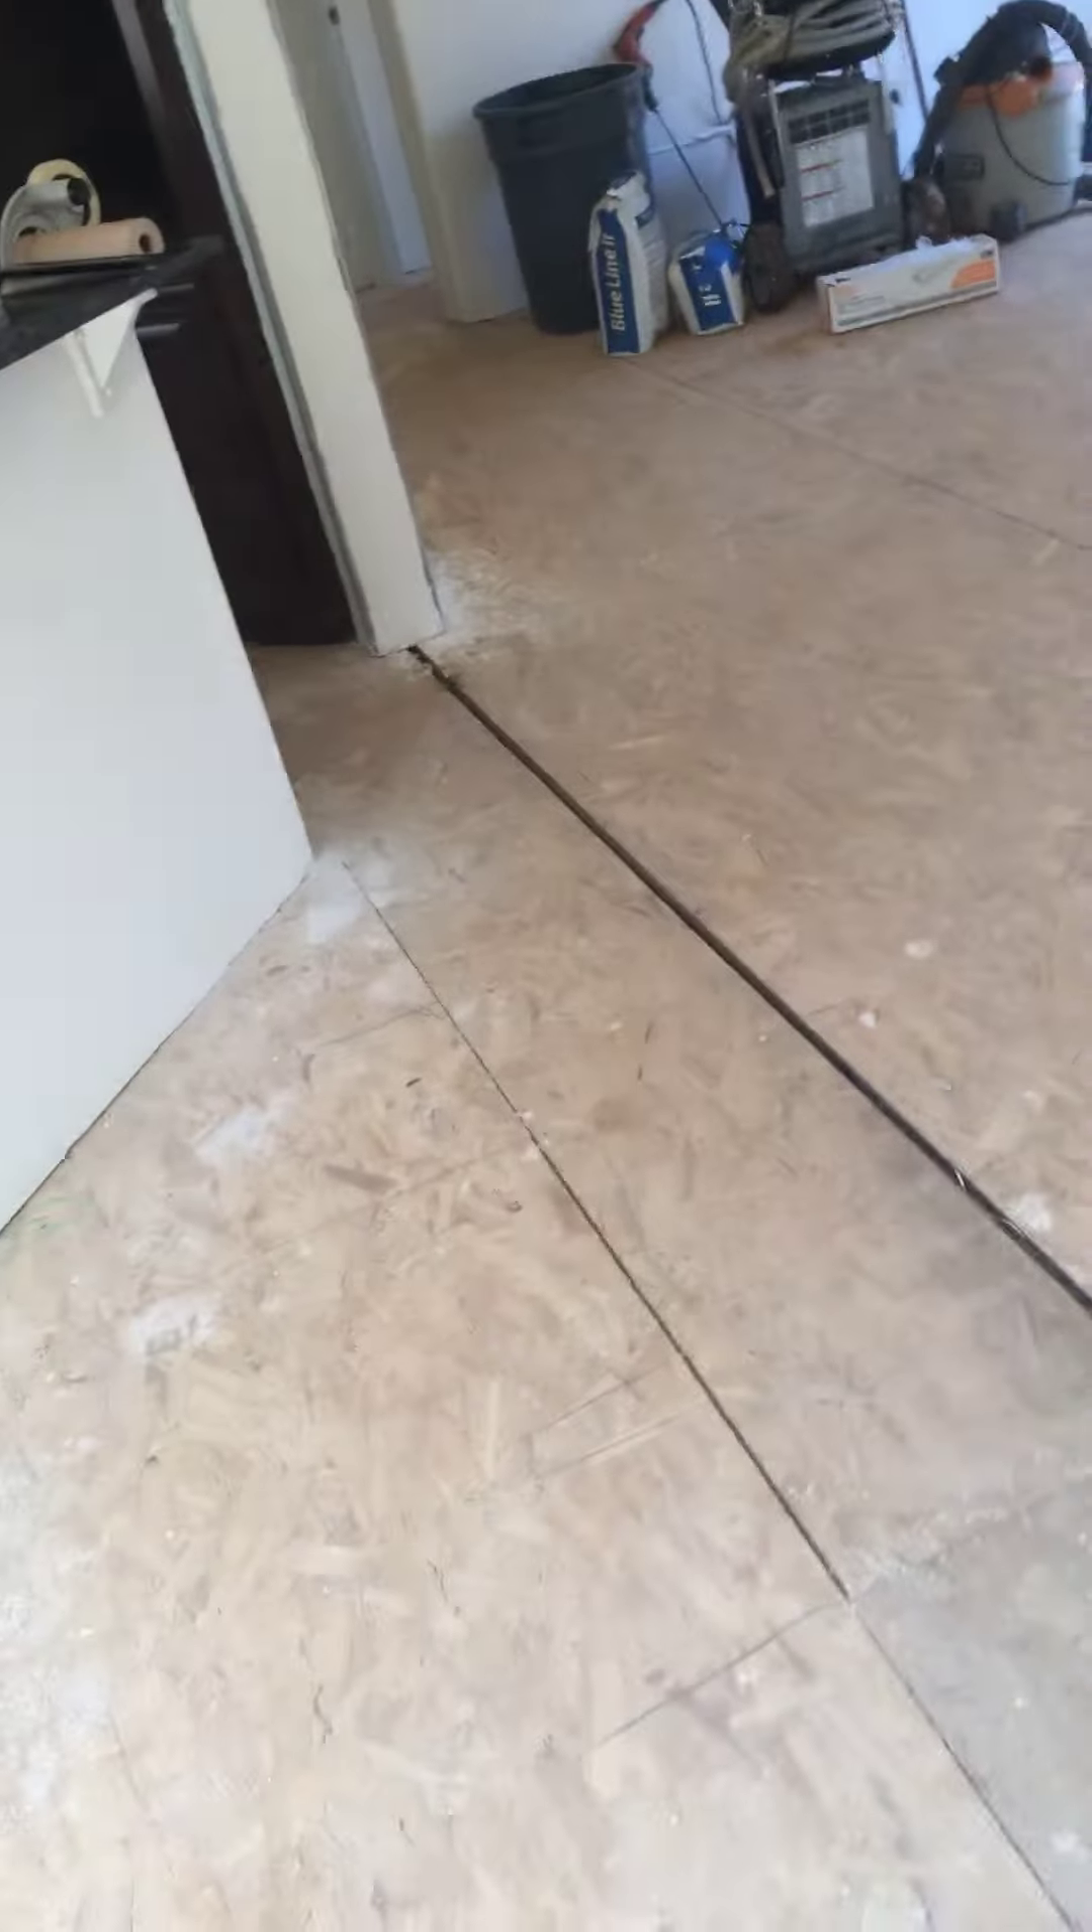You can see the gap on the floor that is where the pieces come together.